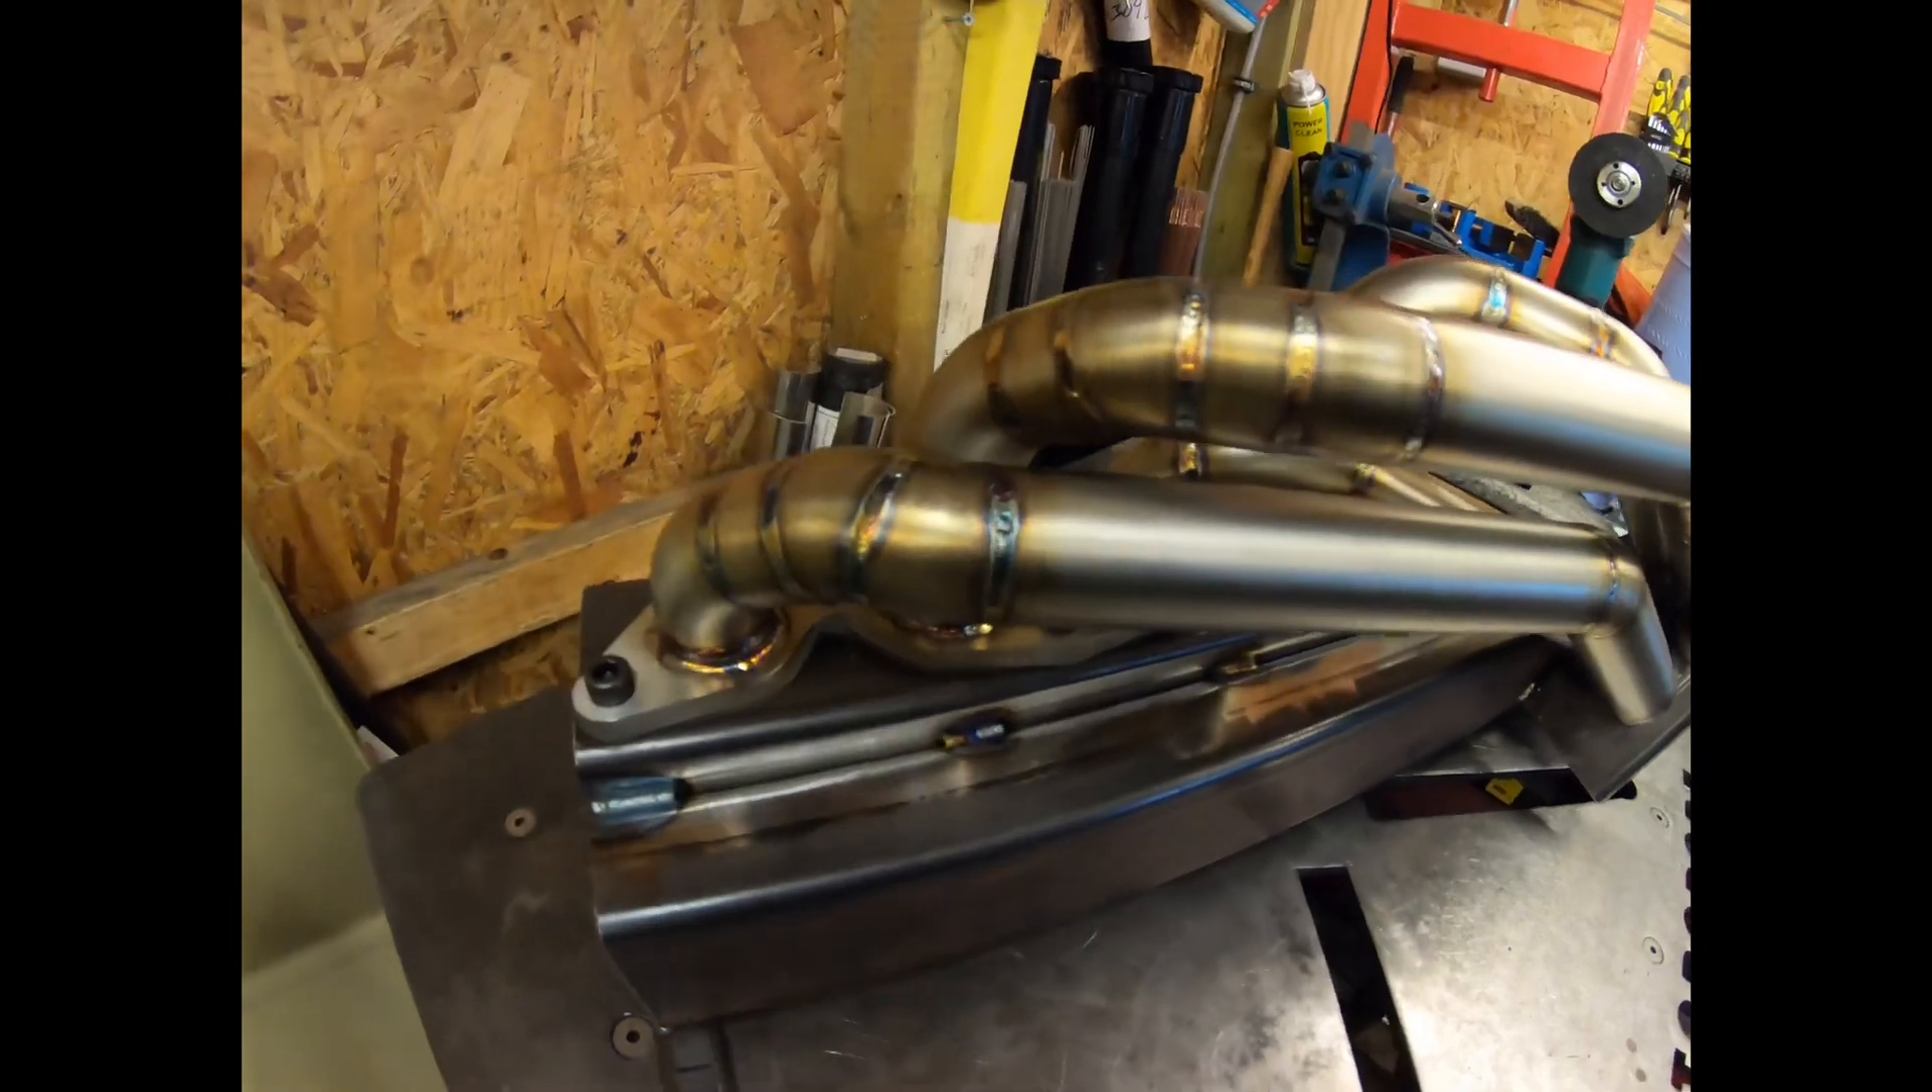This is the manifold that we've welded up, all completed.